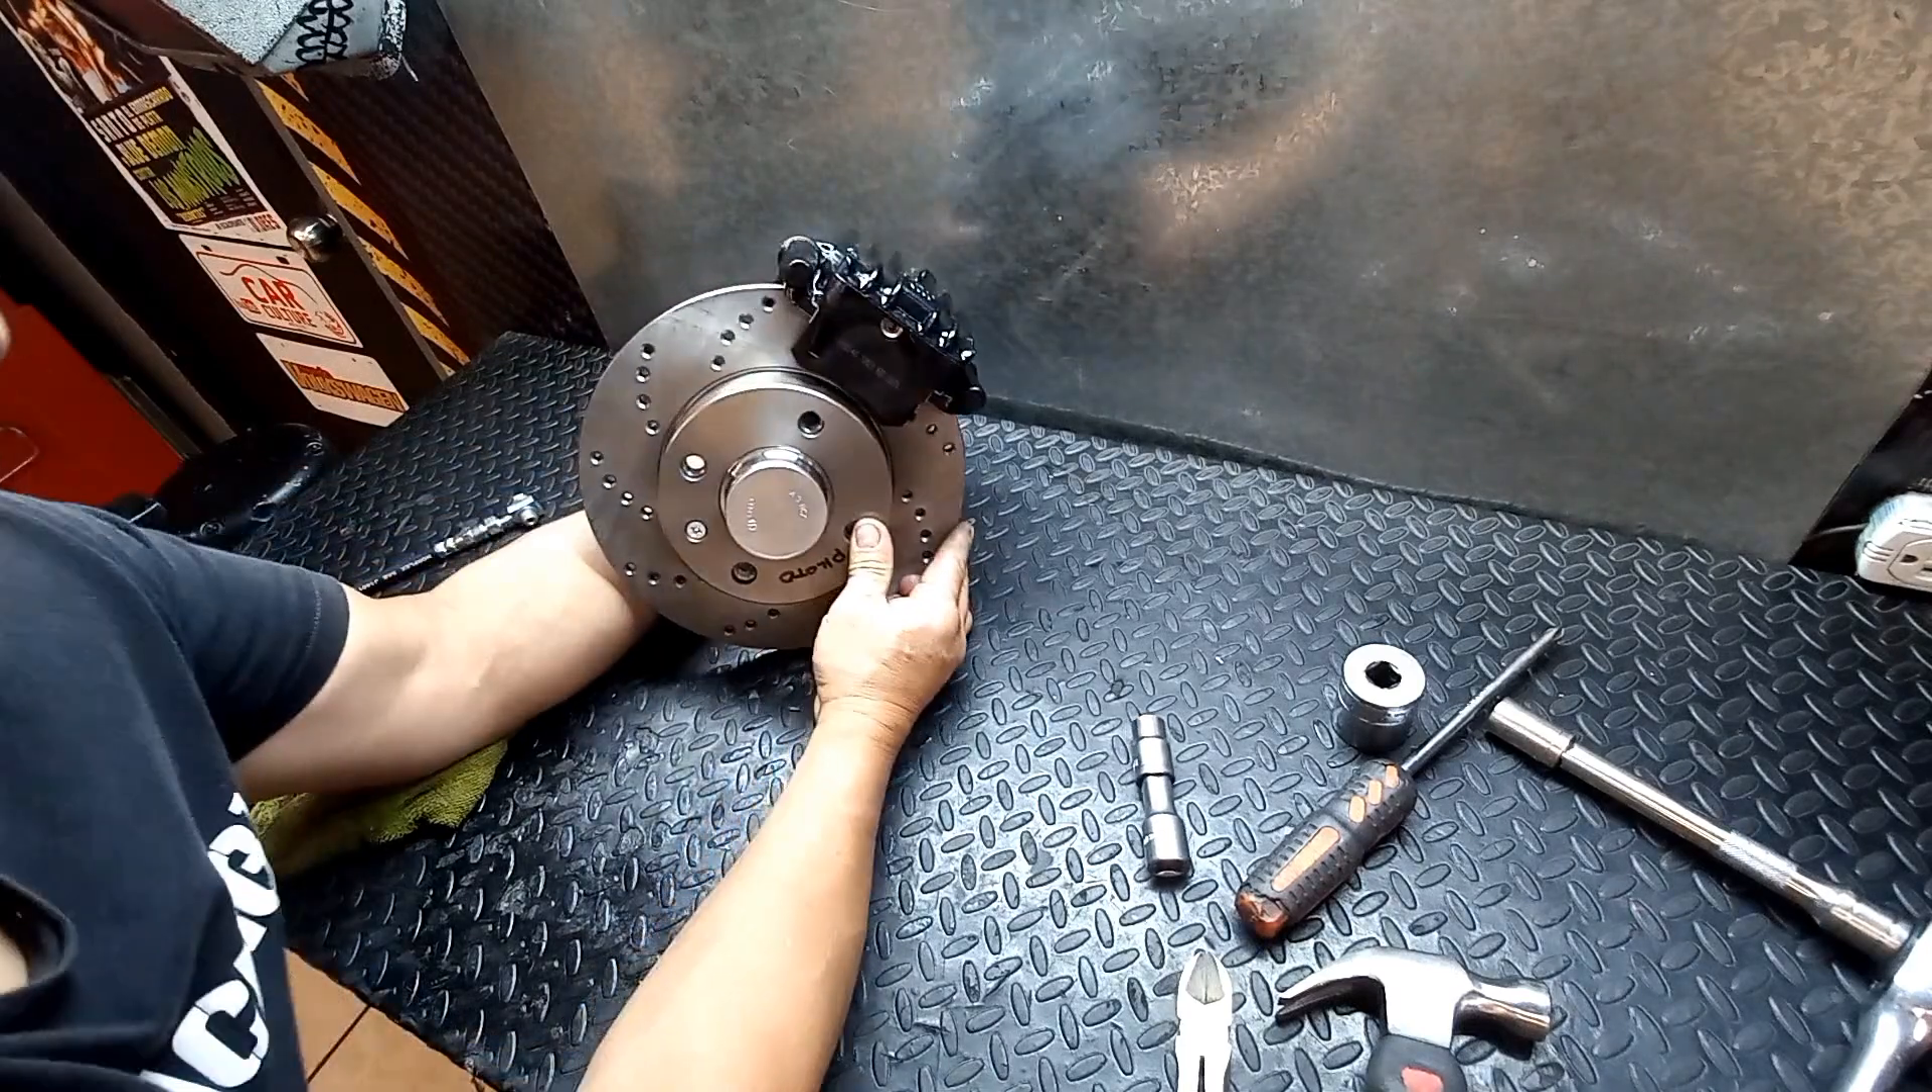Aquí ya quedó armado el sistema. Ya se ve perfectamente.